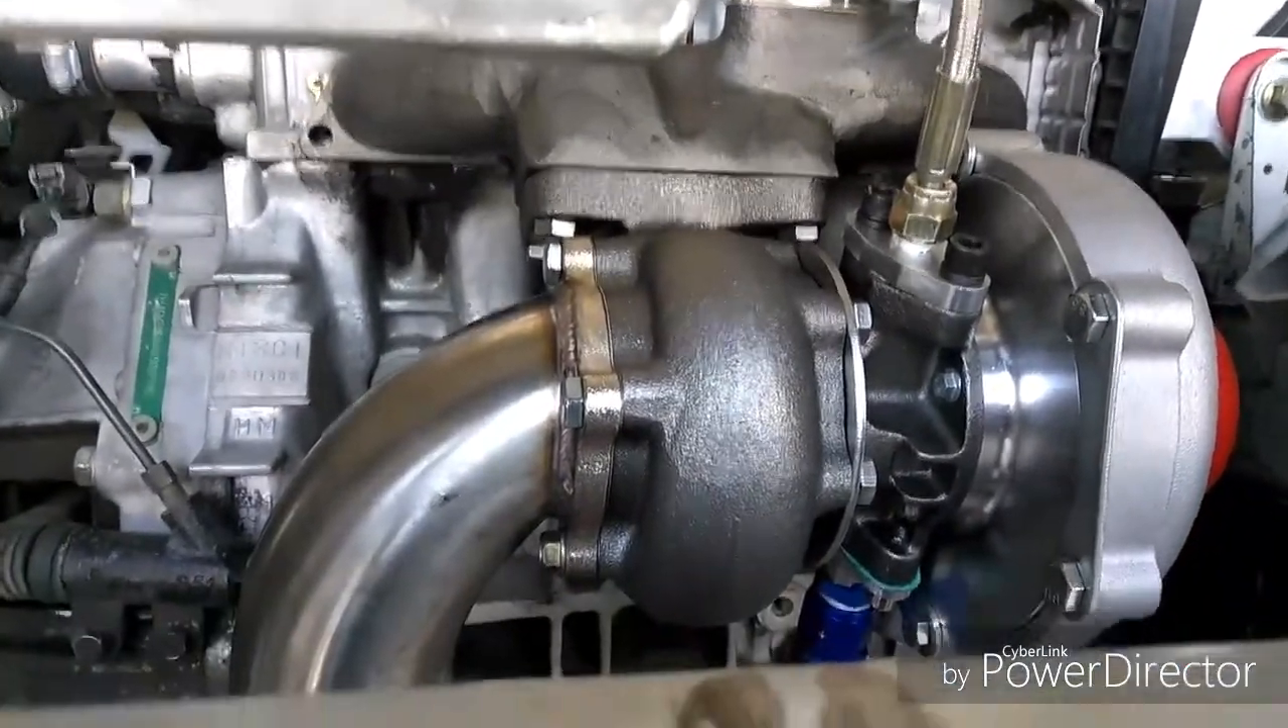As you can see i already have my turbo mocked up the oil feed line going into it.